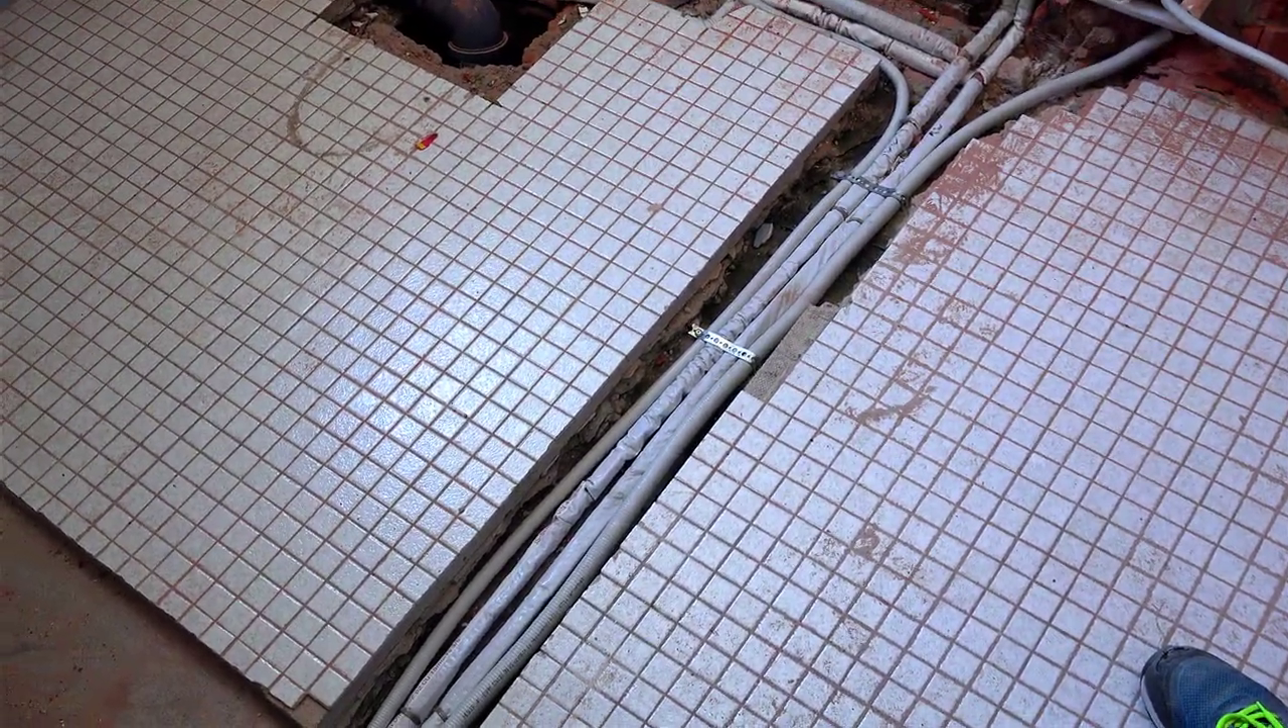Hier auf dem Fußboden sehen wir auch noch die Wasserleitungen und Stromleitungen hier neu verlegt.